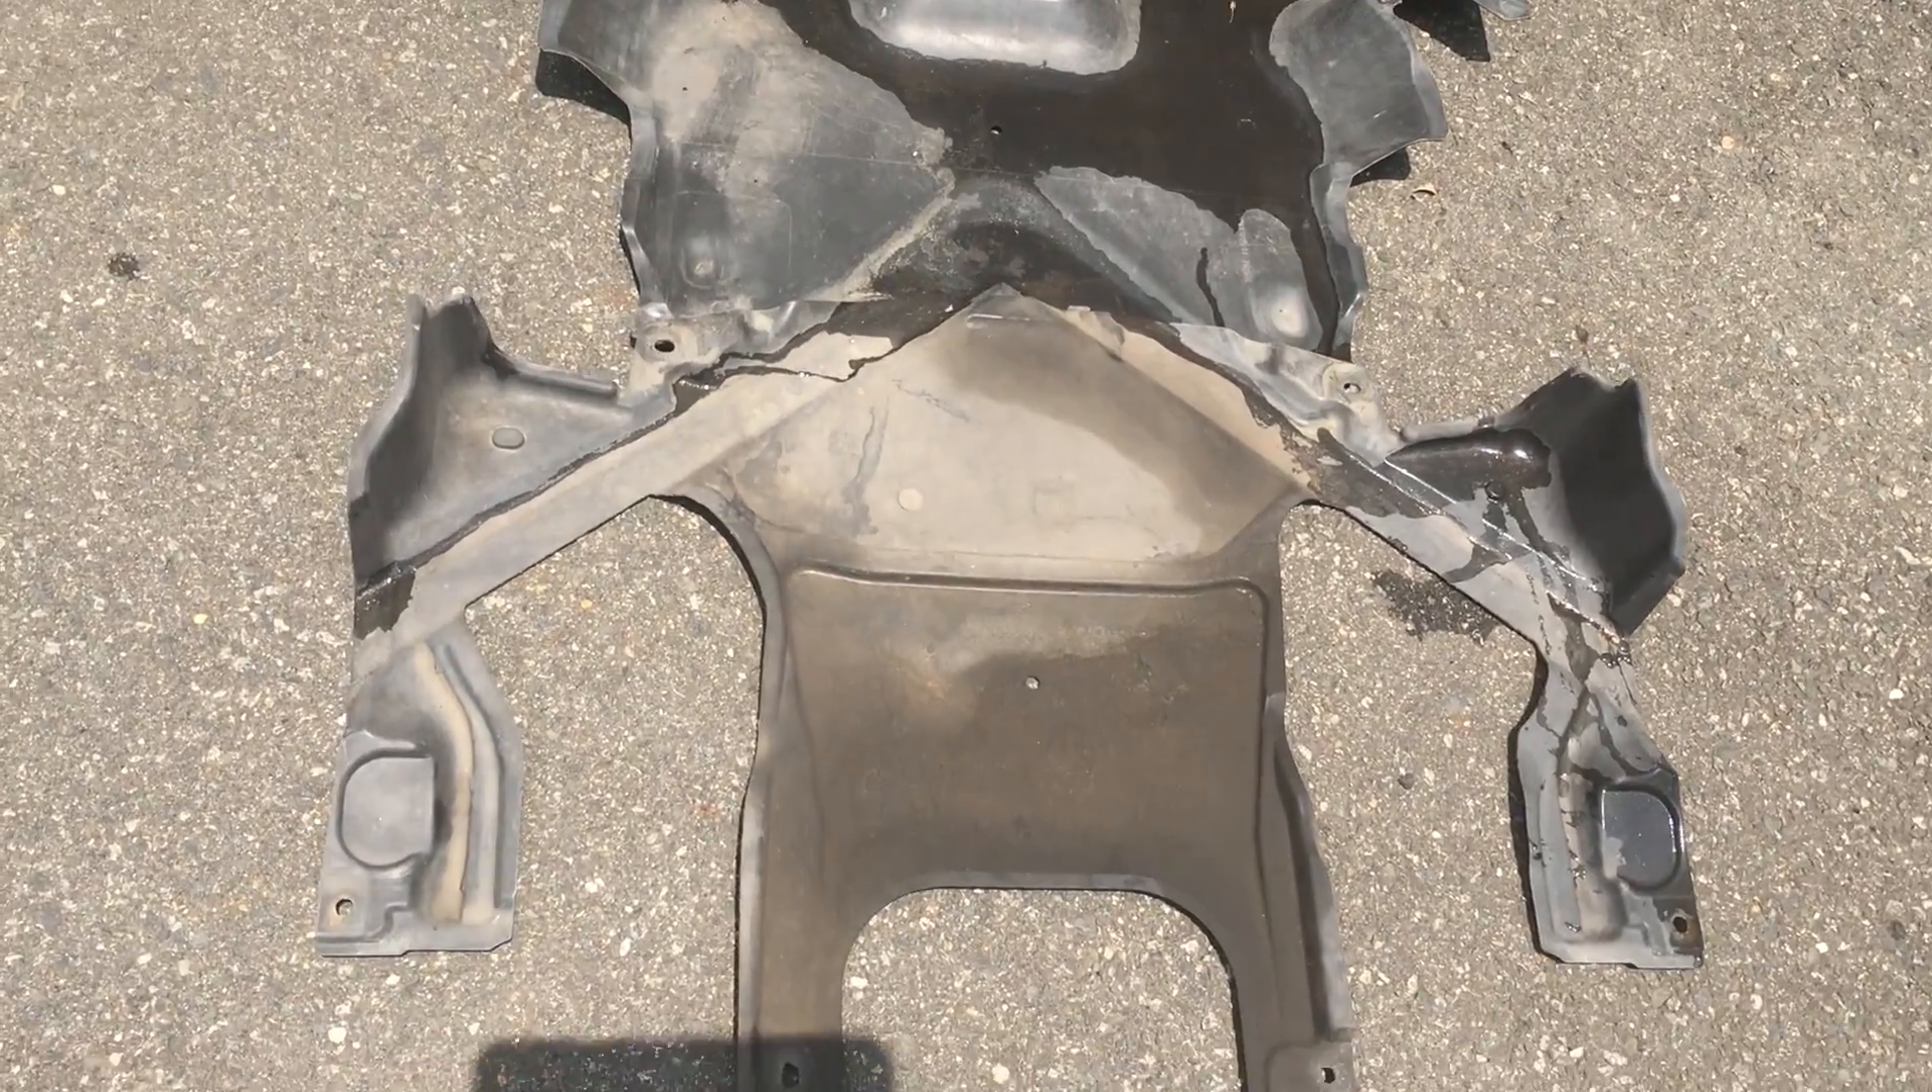Okay we got the plastic shrouds out there's two of them.